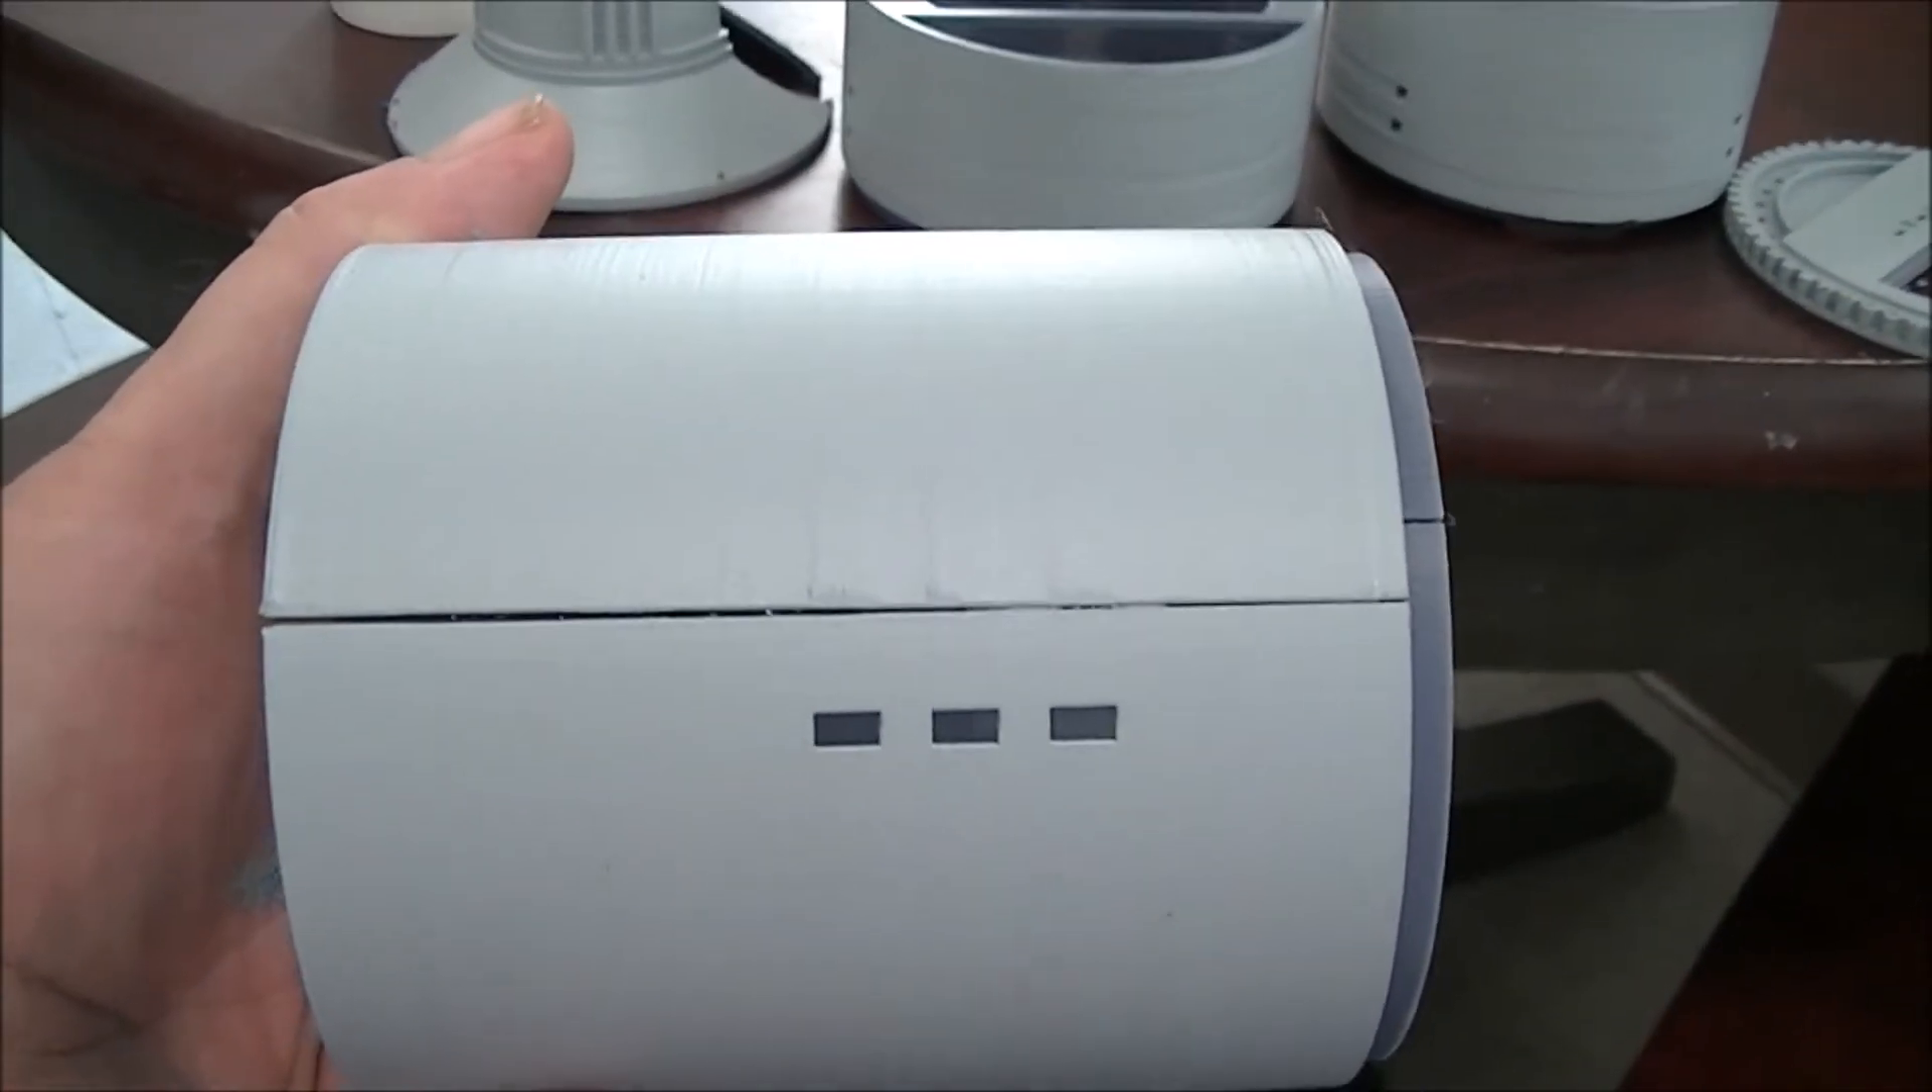And here is the main engineering hull. As you can see, I've got a little bit of a gap there.